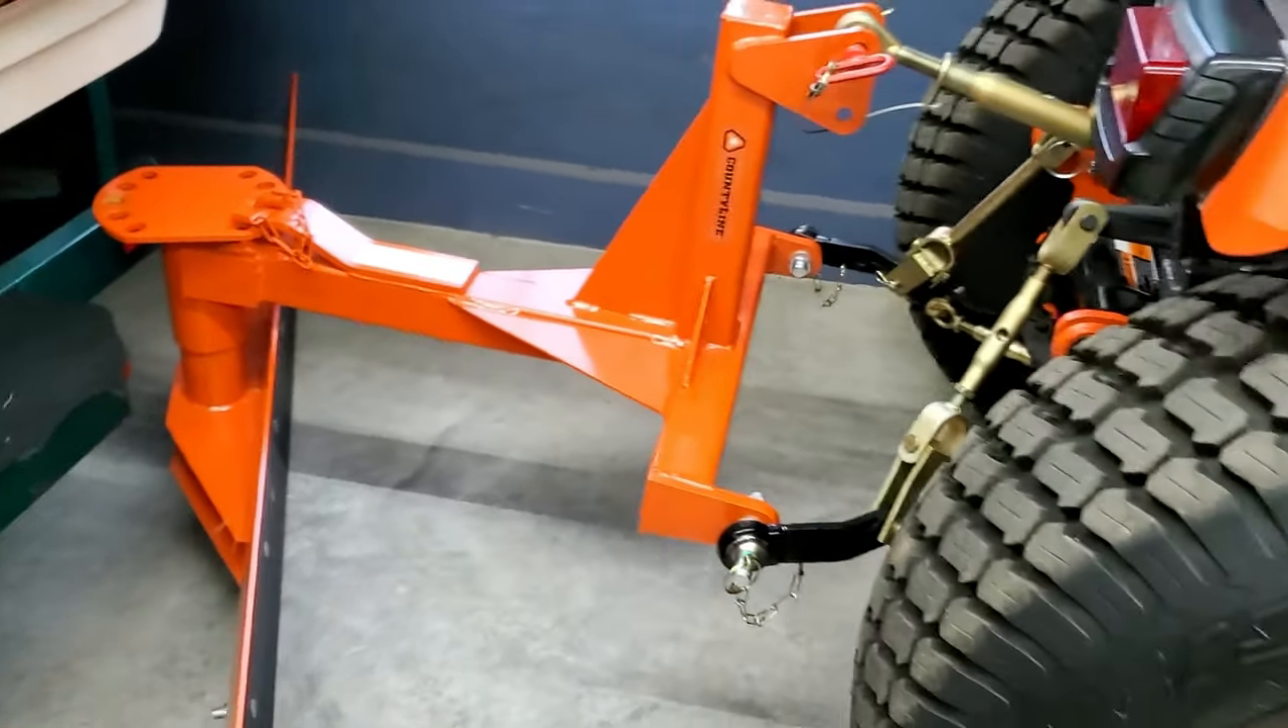I took the backhoe off and got the three-point hitch set up on there along with a new blade.